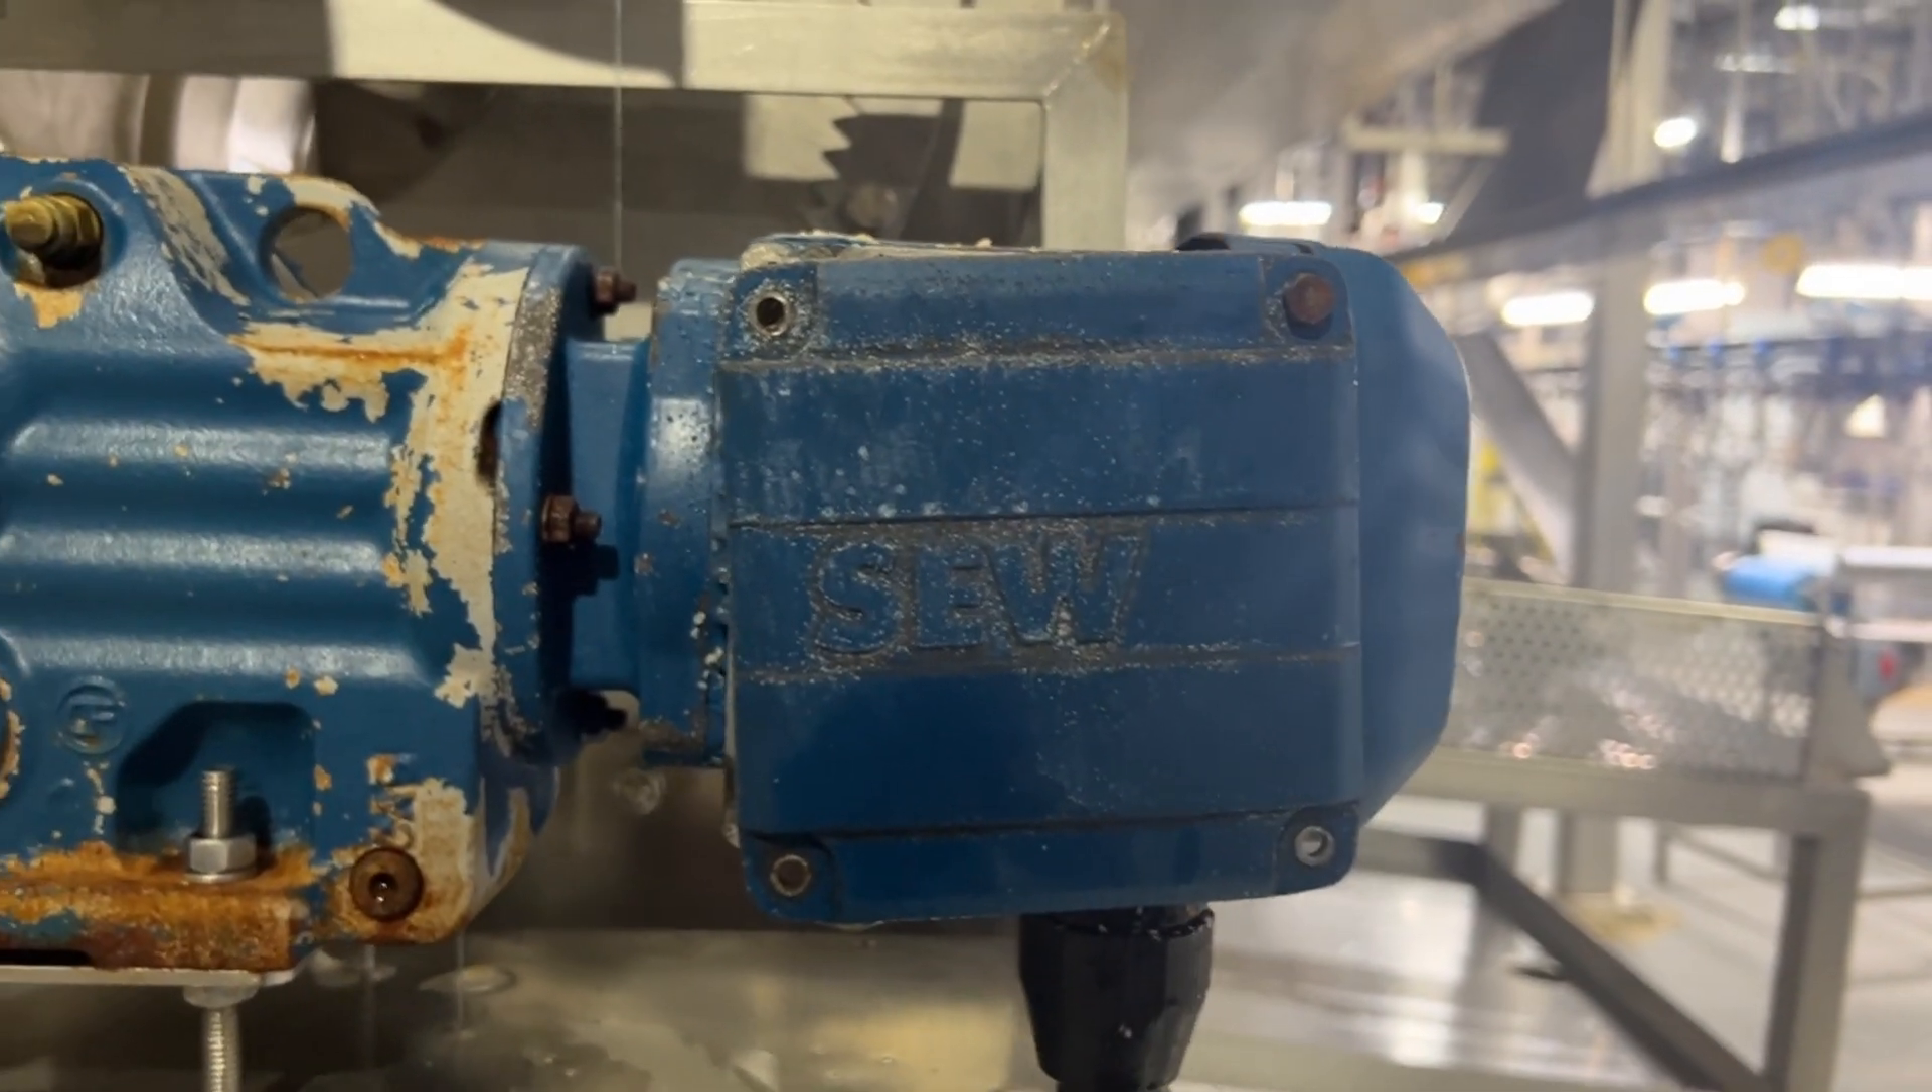I have removed all the screws. There's only one more left.